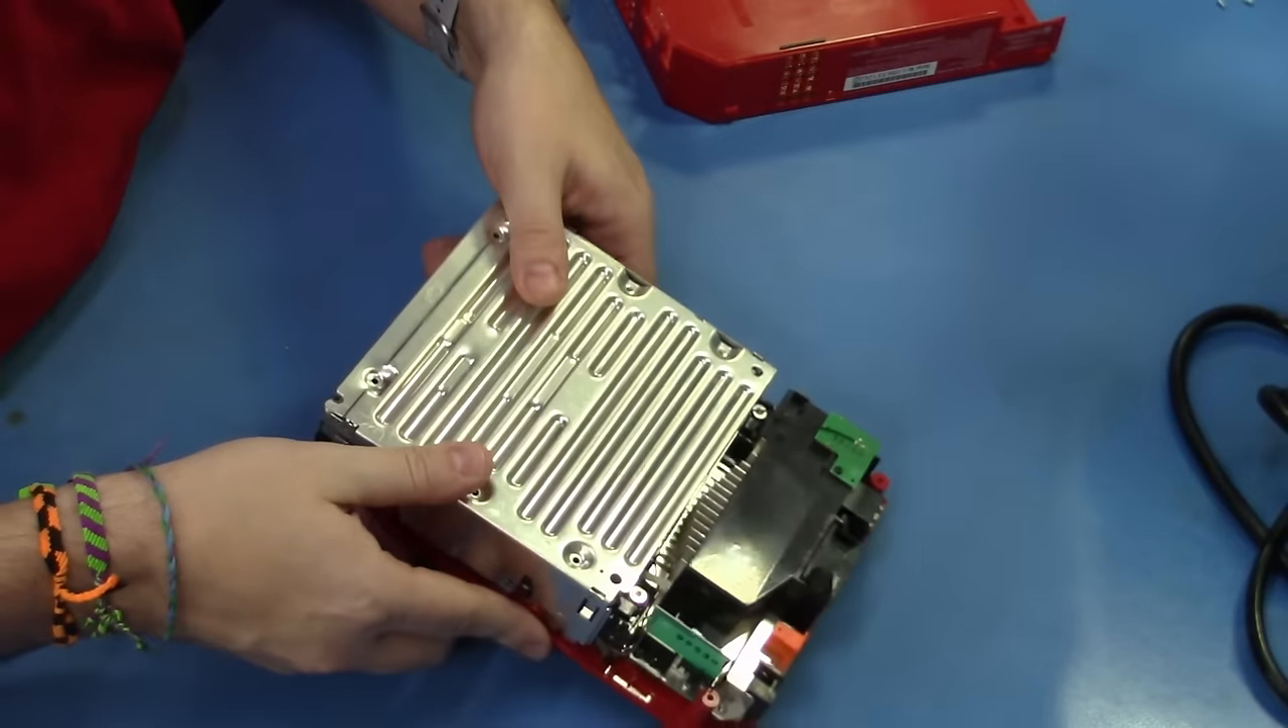Okay, the cases are apart. The only thing remaining here is we'll take off this RF plating.